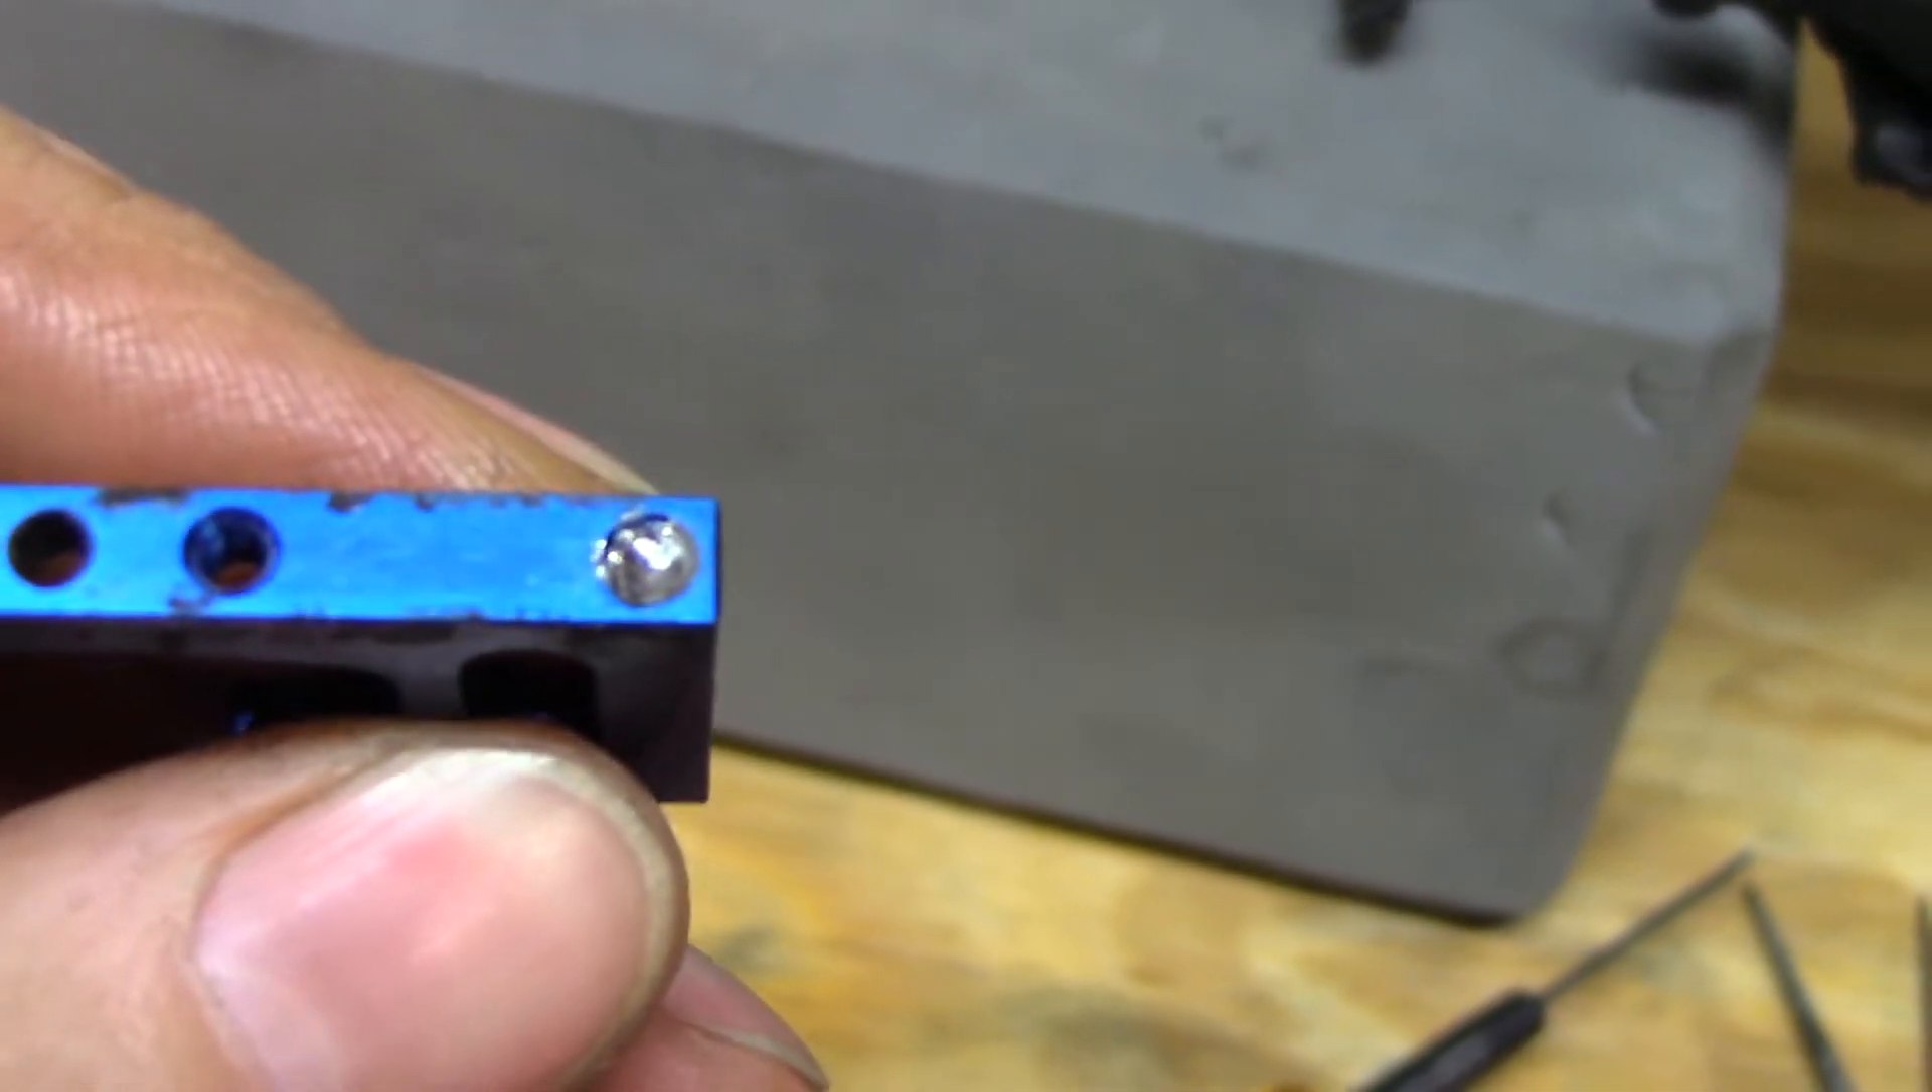What I'm left with is that I need to get that little bit of steel screw out of this aluminum piece.